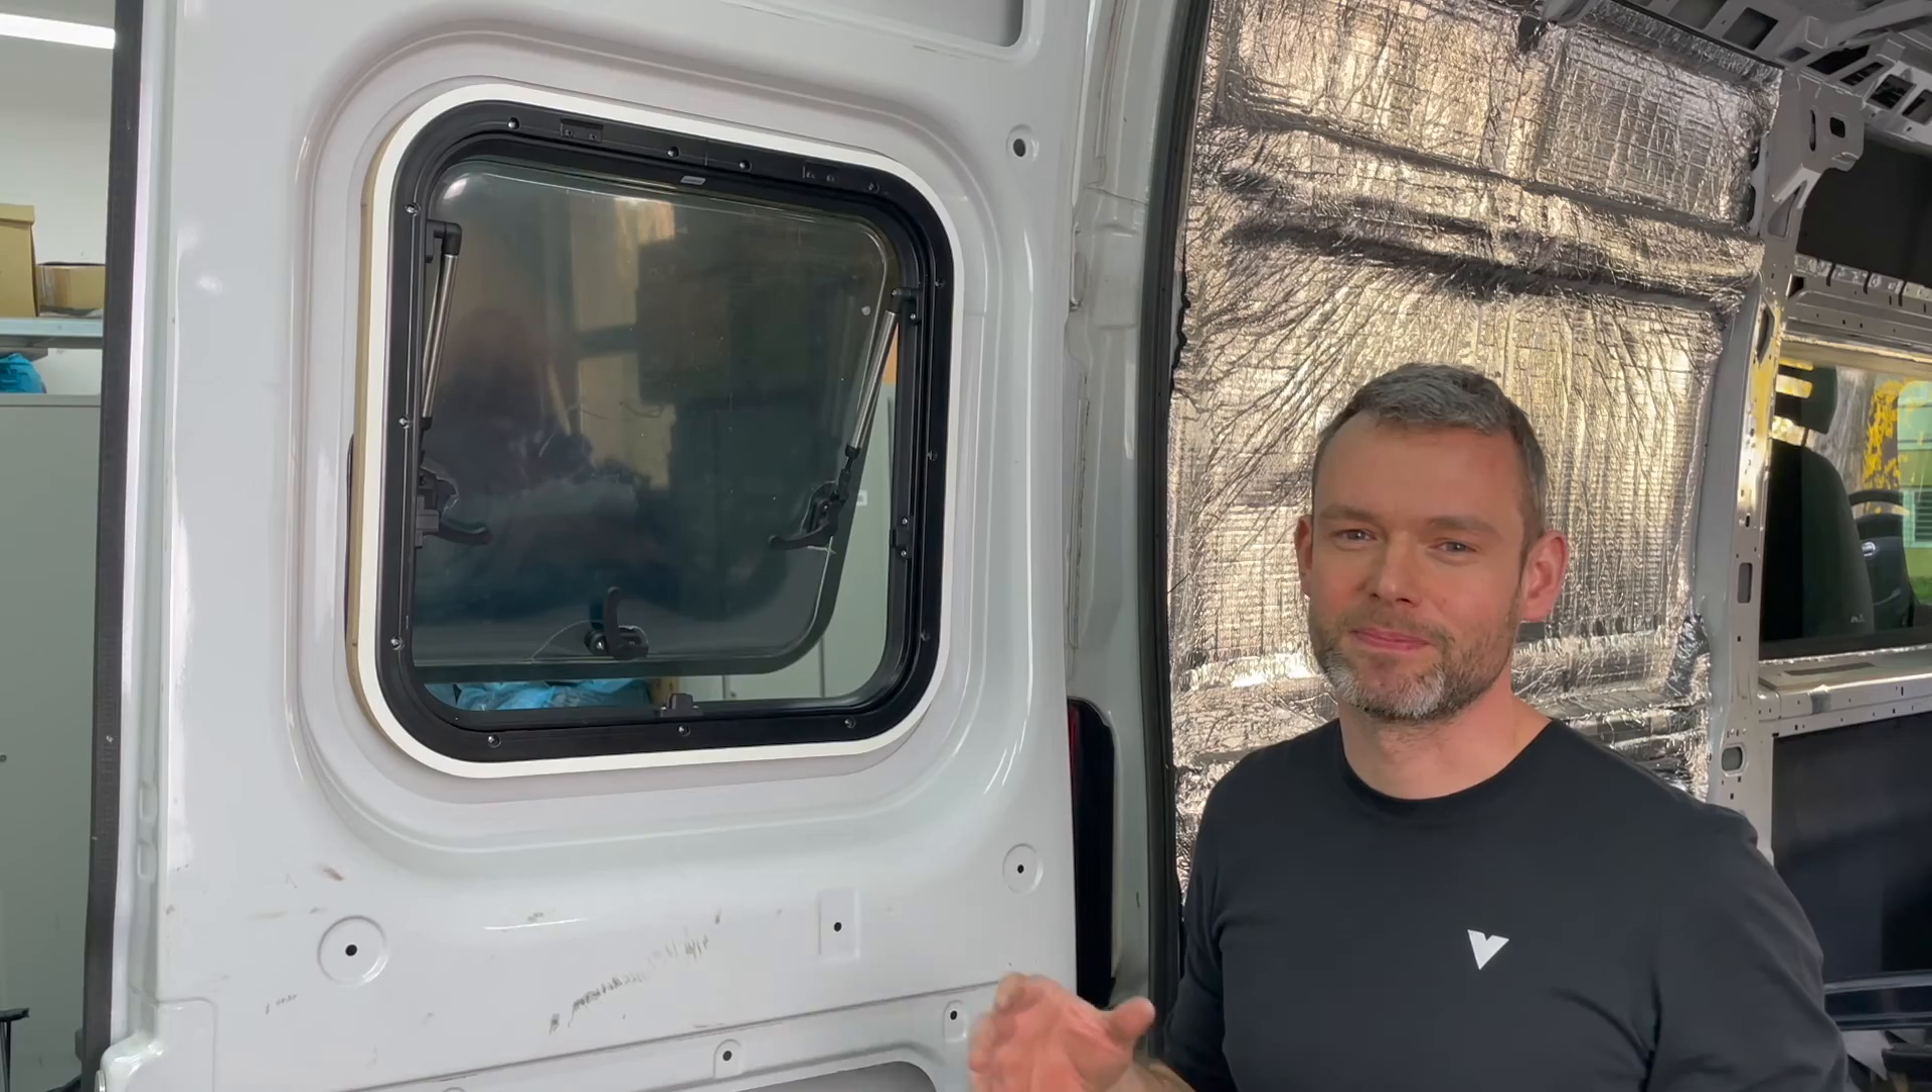No dobrze, okno mamy już zamontowane.